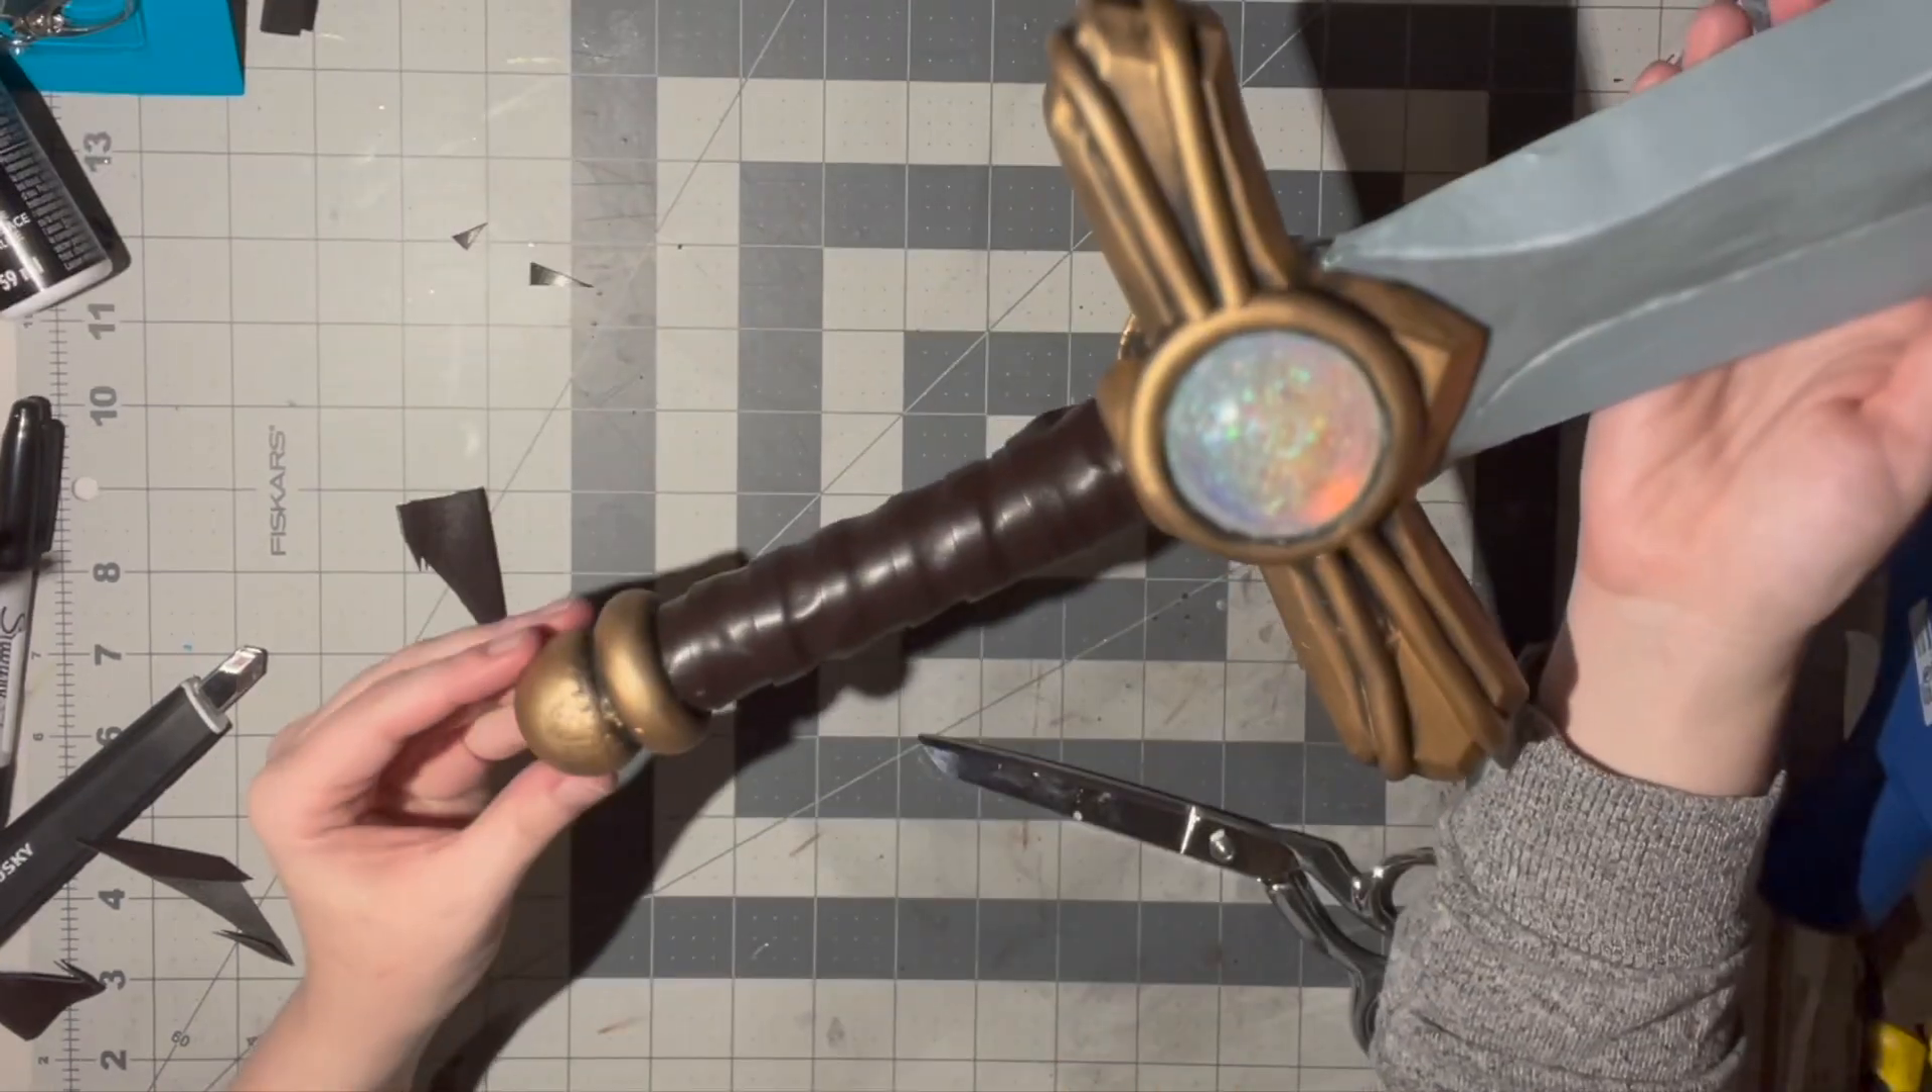The last thing needed to finish my sword was a leather wrap around the handle and with that, the sword was completed.